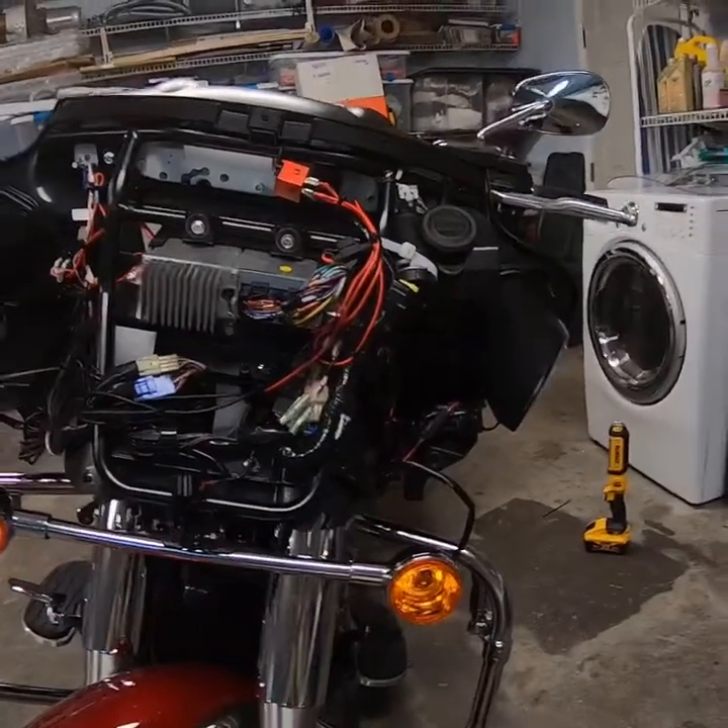I'm ready to put the front end back on and go scare some golfers.